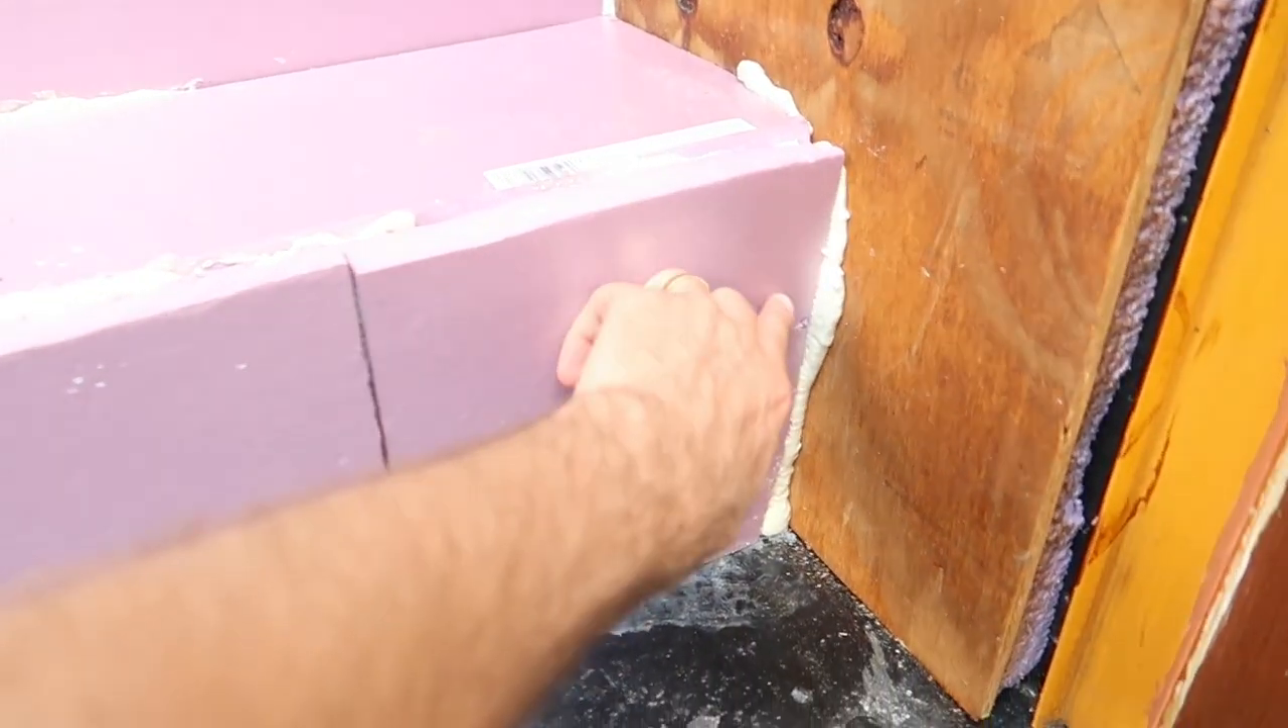All right the rest of the steps are now glued in and I went around with some of our great stuff and filled in some of the bigger gaps which will trim up when we put plywood in.